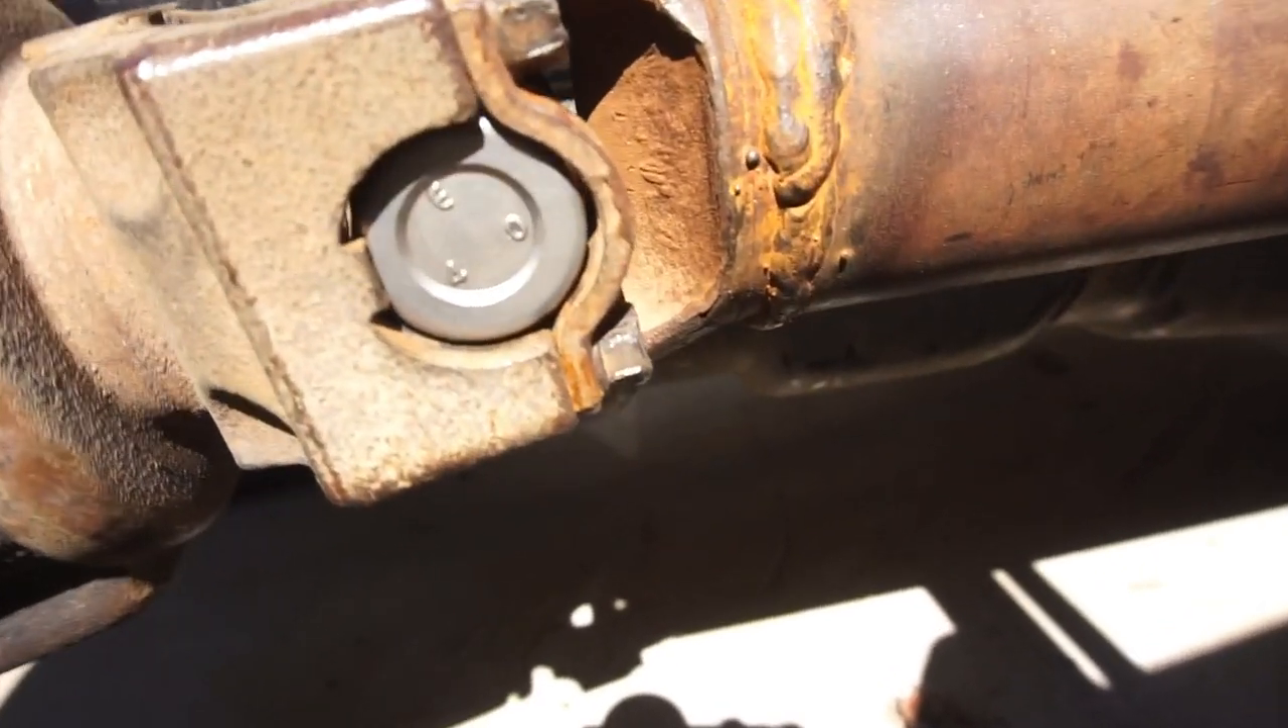Looks like I have a gap in here, like as if these cups are supposed to be a little bit bigger.